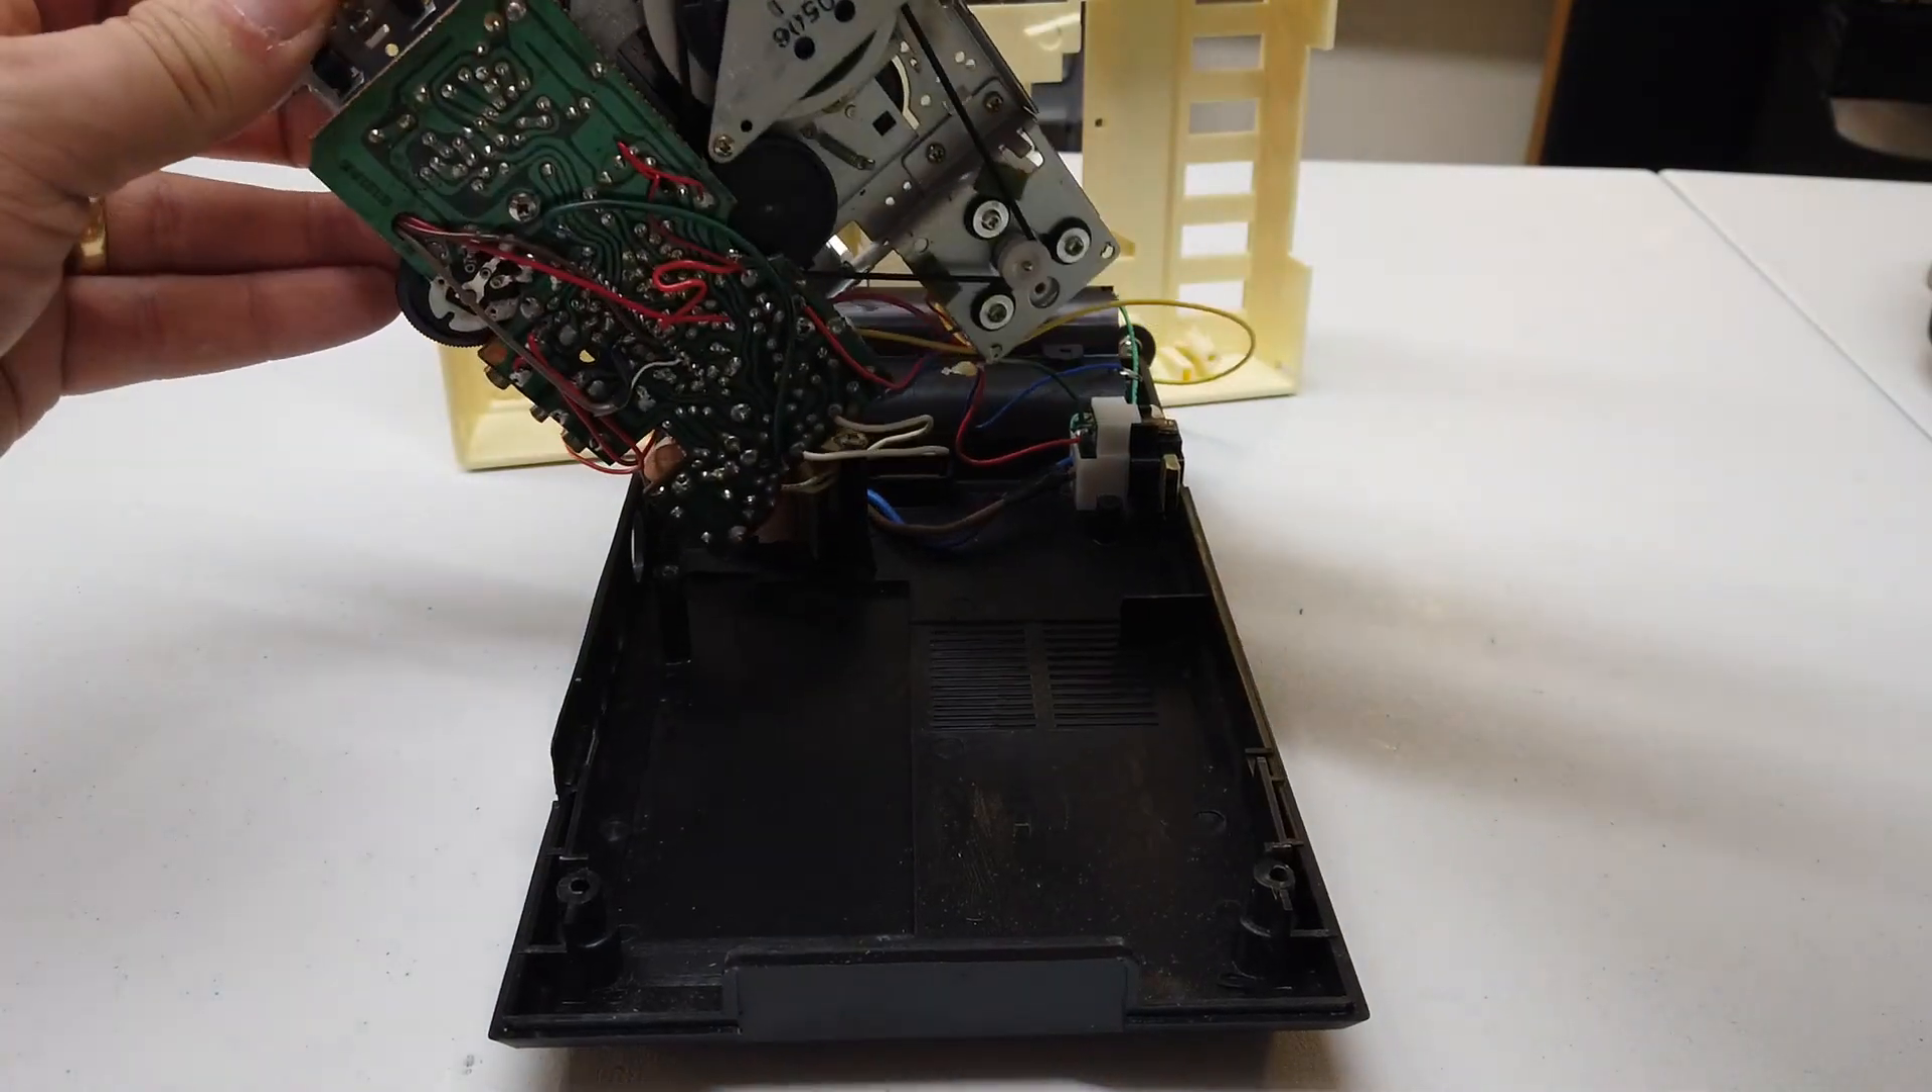So another couple of screws later, and we've been able to very carefully remove the entire mechanism.